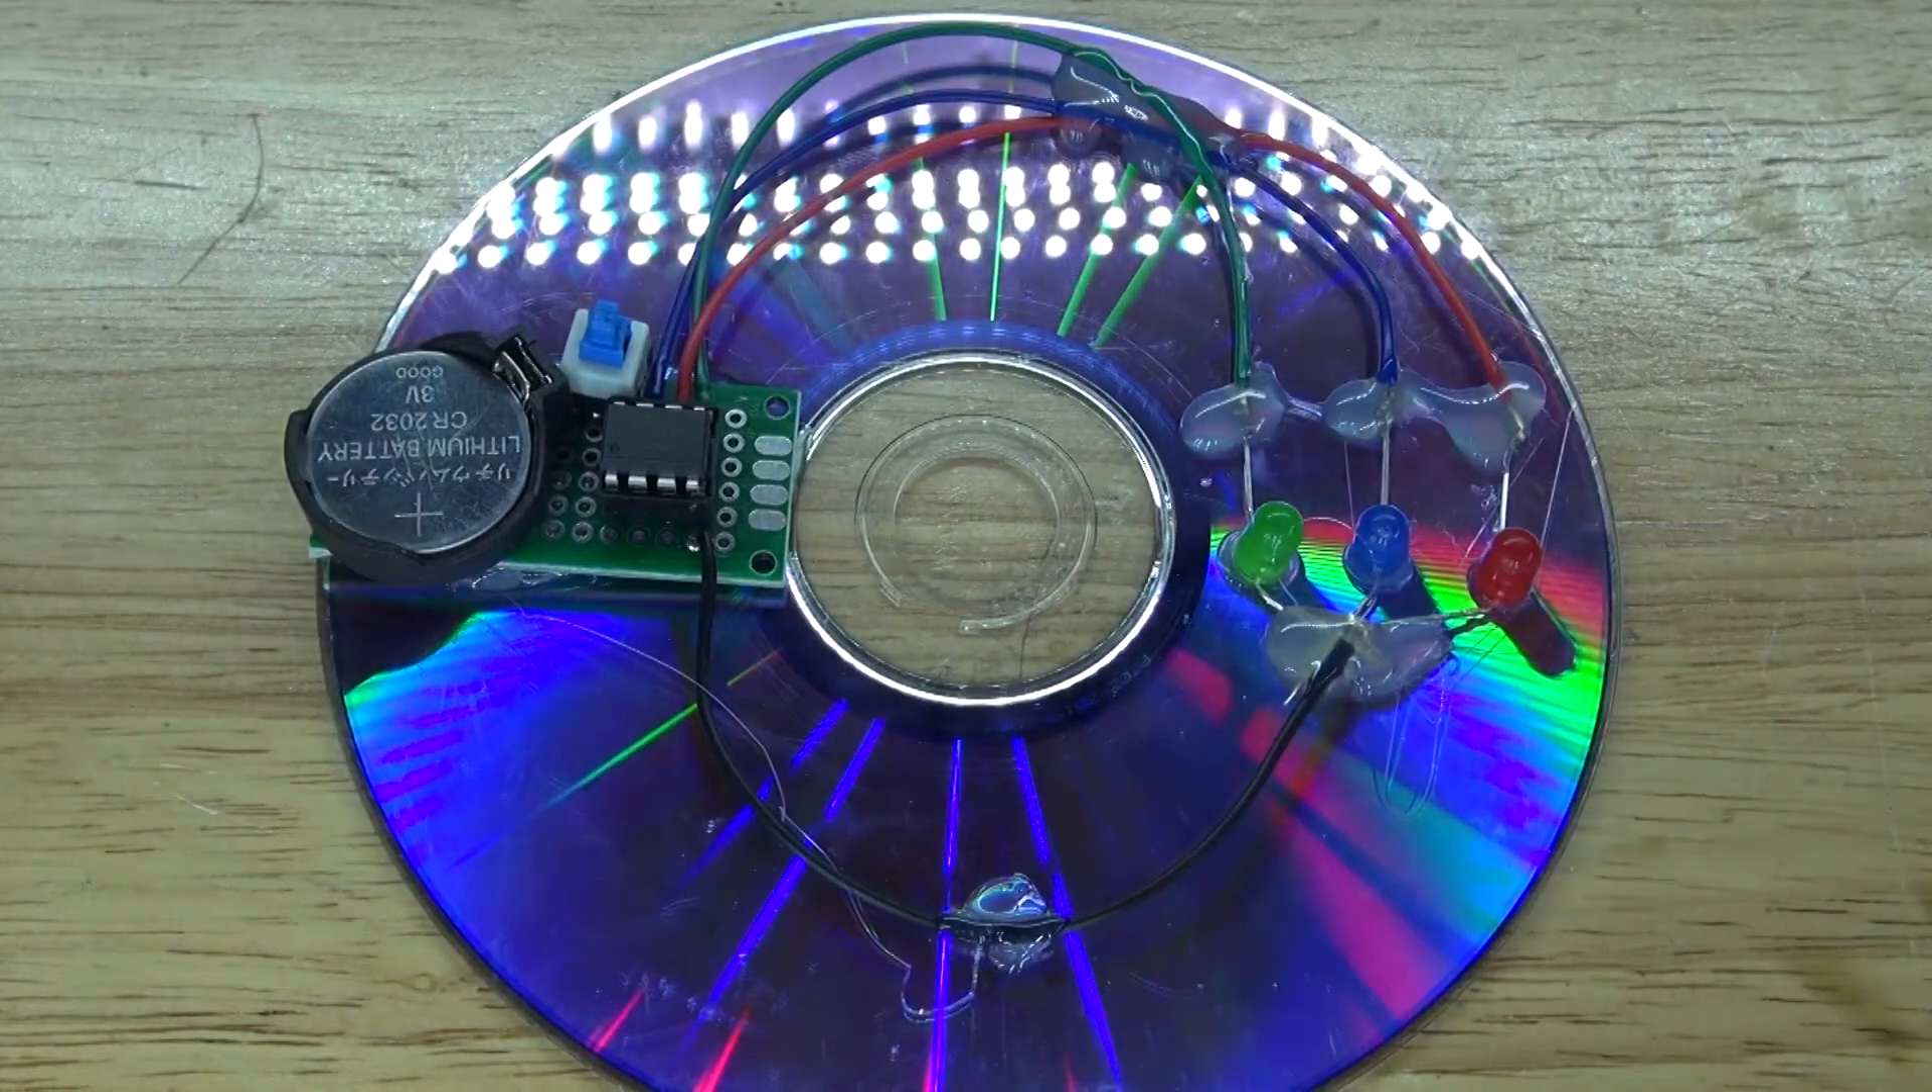Next, I'm going to take the 3 volt button cell battery and place it into the 3 volt button cell battery holder. And there, the circuit is now complete.